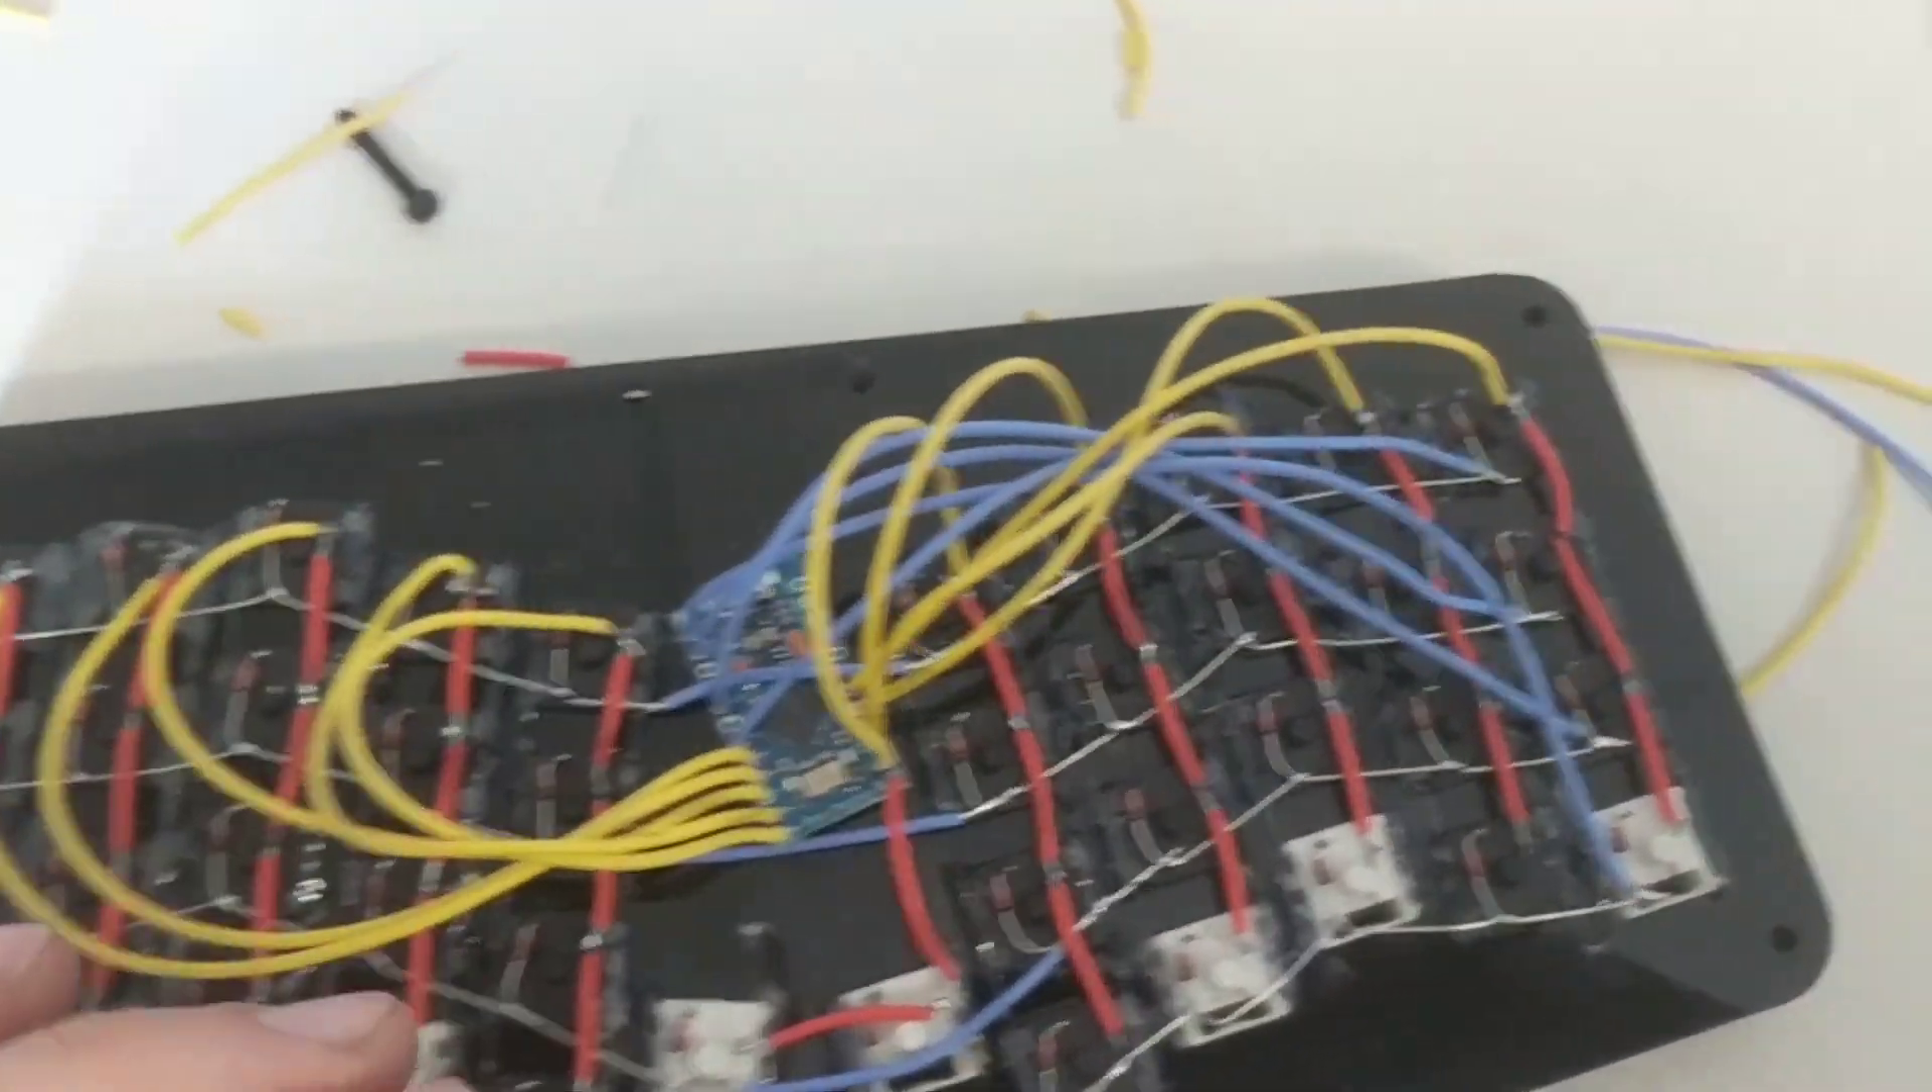All the rows and columns are wired together now and wired into the Pro Micro, the microcontroller.